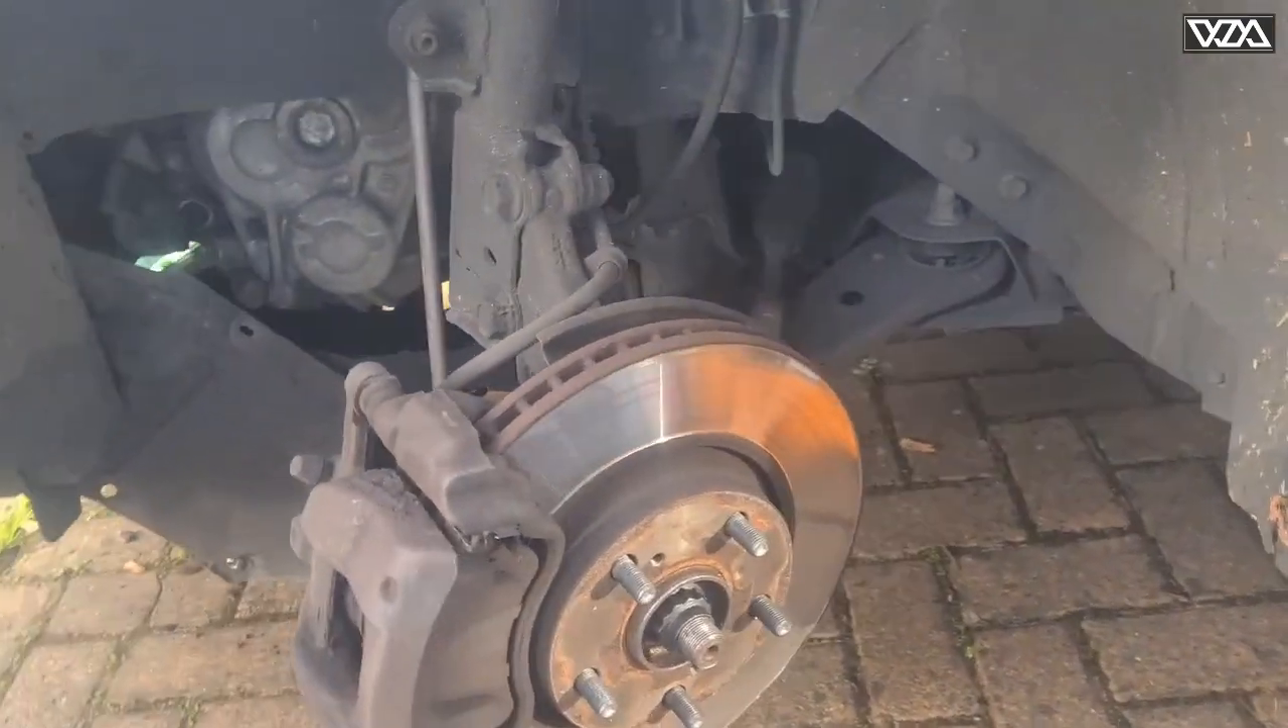Okay so I just removed the front wheel of this side because it's gonna be actually easier to access the bolt from underneath the car just right there.